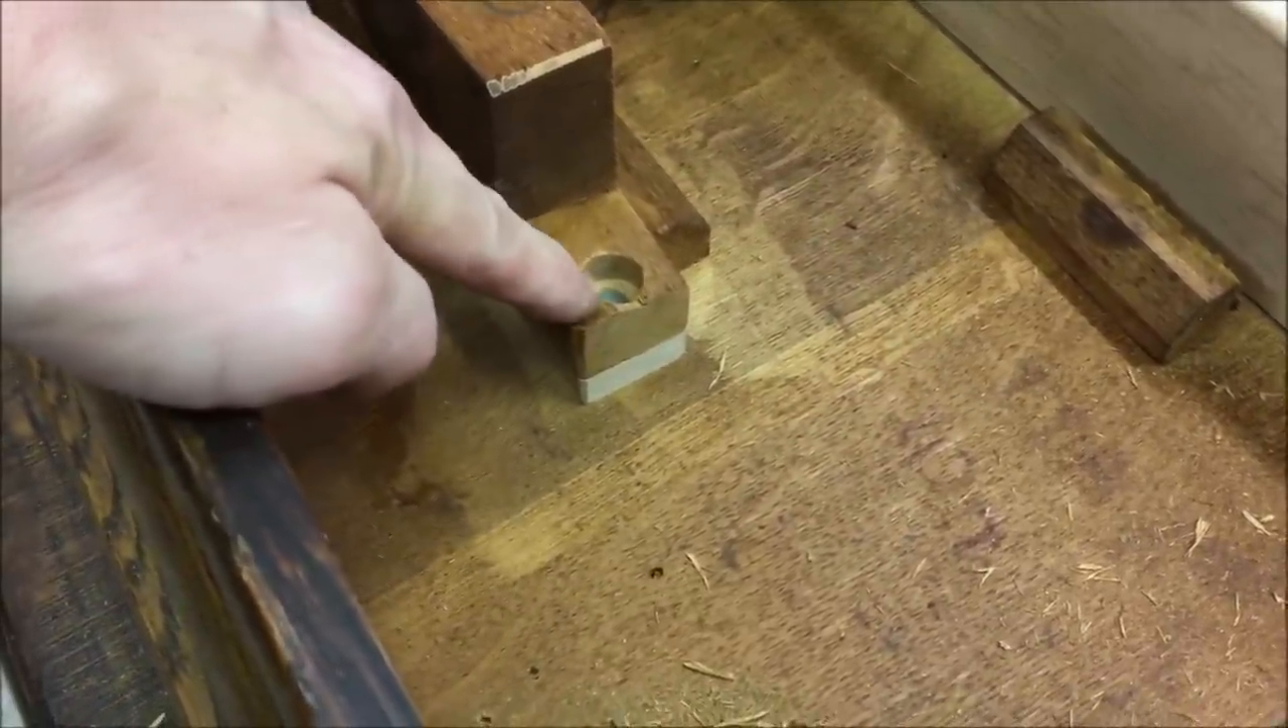I've got the mounting blocks back in place. I've got the seven sixteenths inch filler piece on the bottom here.